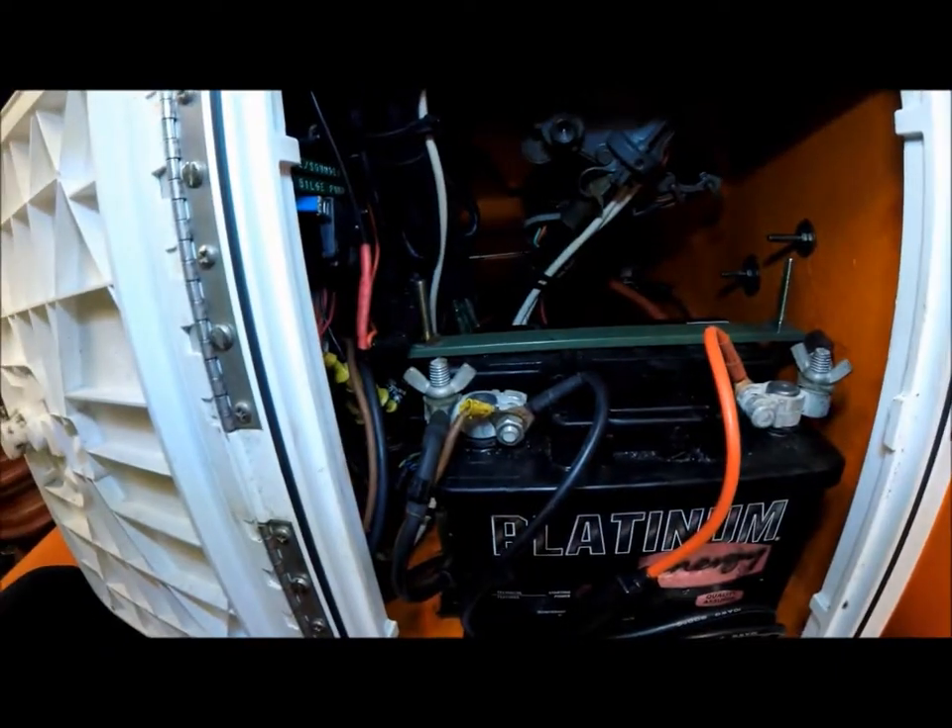Okay, all done. So, the clamp's on. Nice and snug. And all the wiring's back on. Utilising those nice wing nuts there.